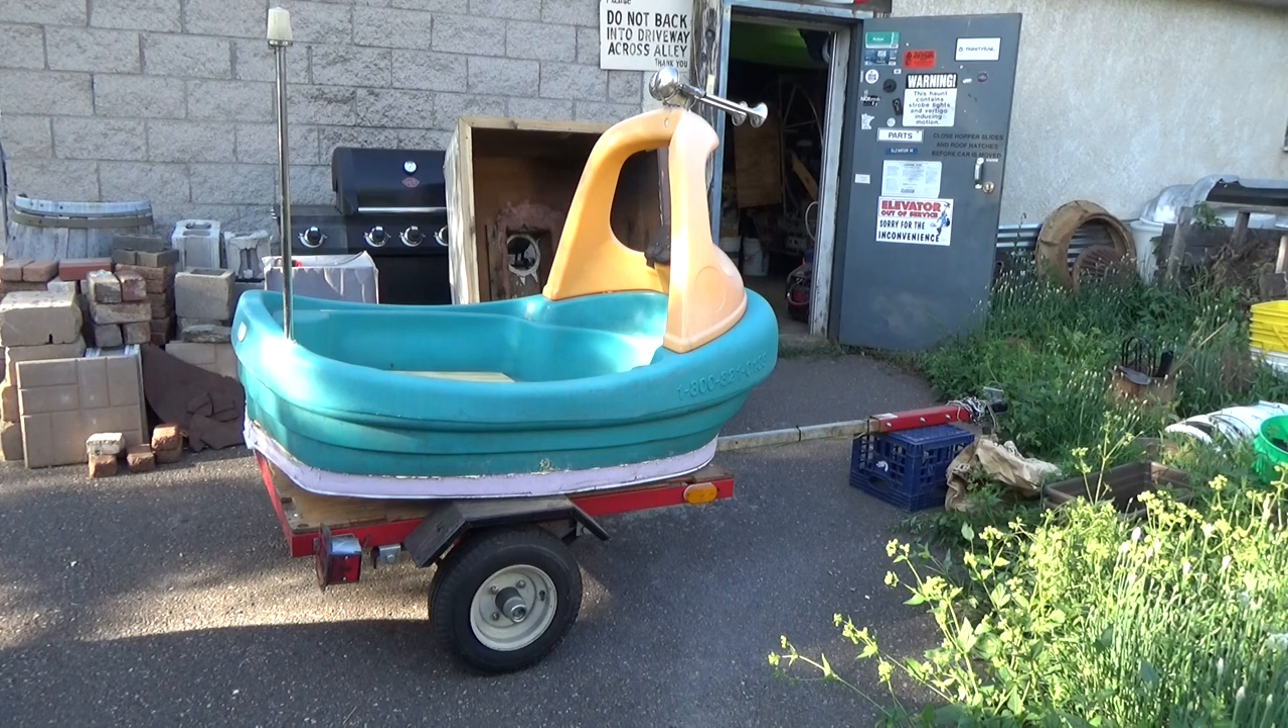So I dug out the little baby trailer from the airboat, and Tuggy does fit on this trailer.